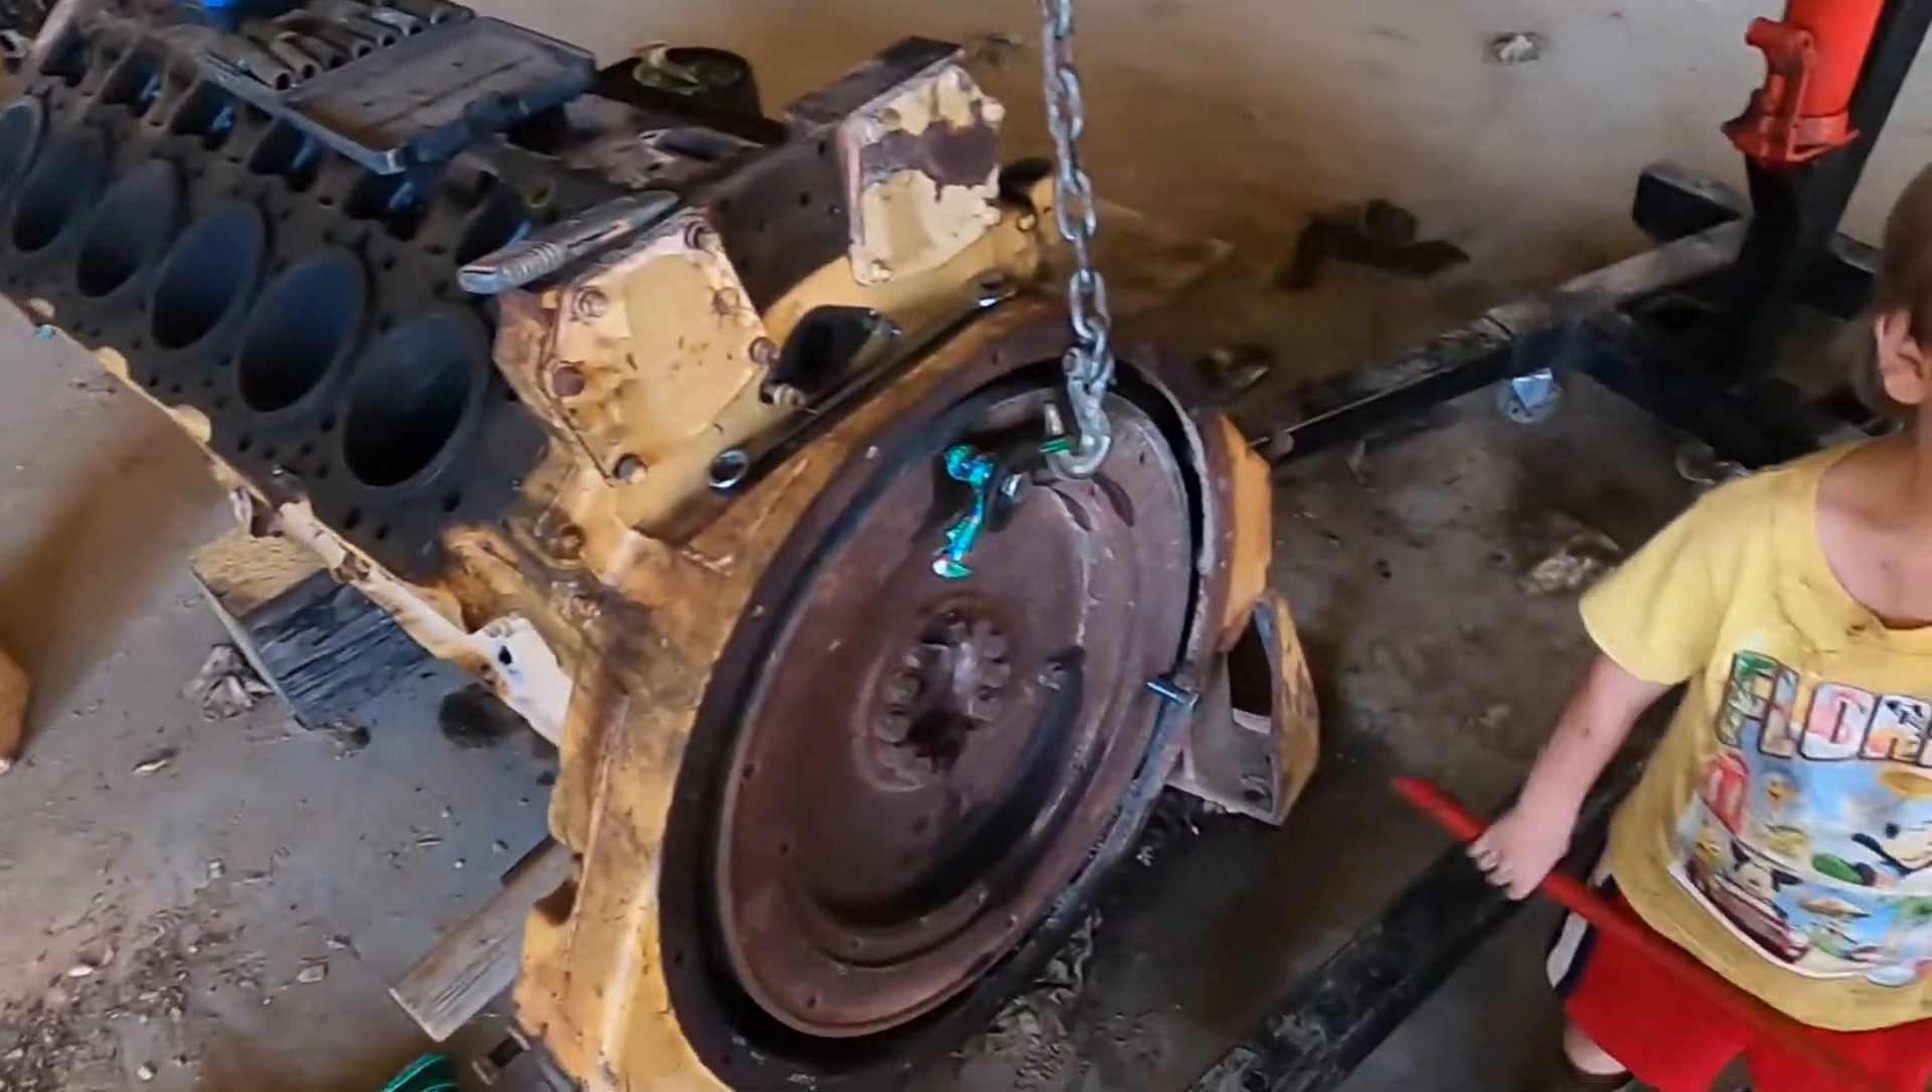Yeah so anyway so yeah we got the engine mostly apart we just have to get the flywheel off and then i think this whole housing you see there's a yeah these are two separate pieces.